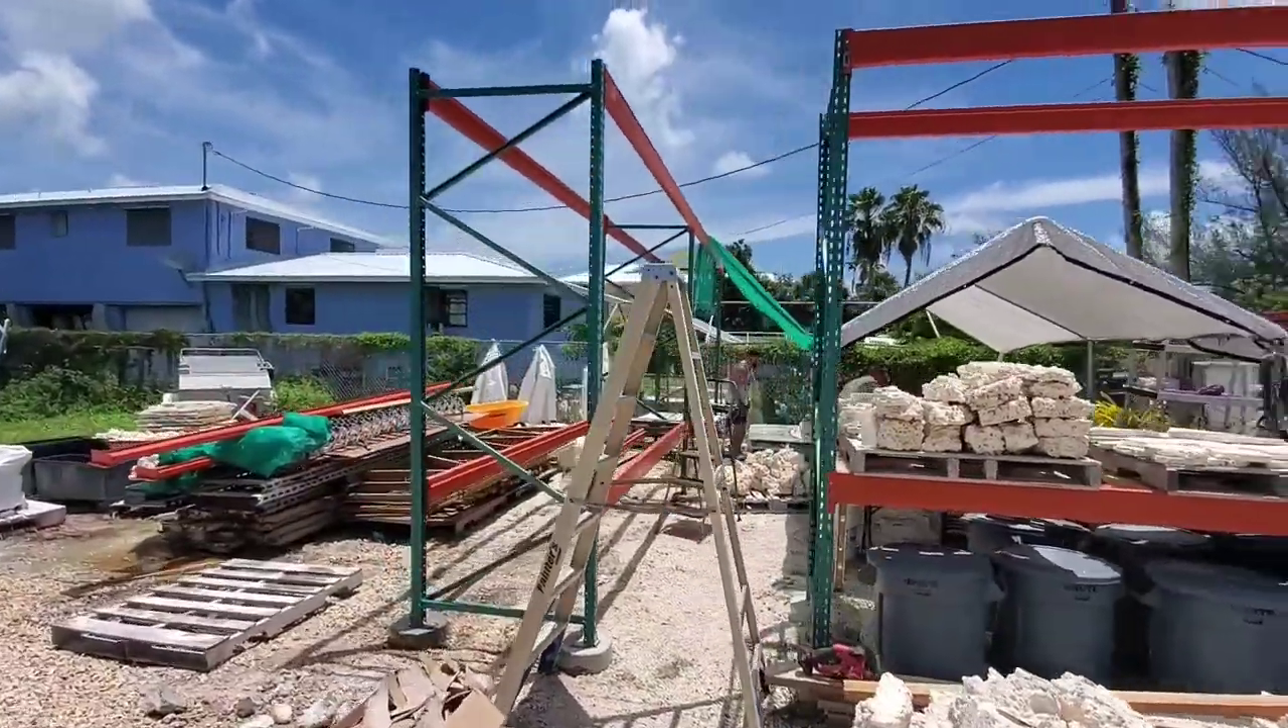Shelf is up guys whoo.